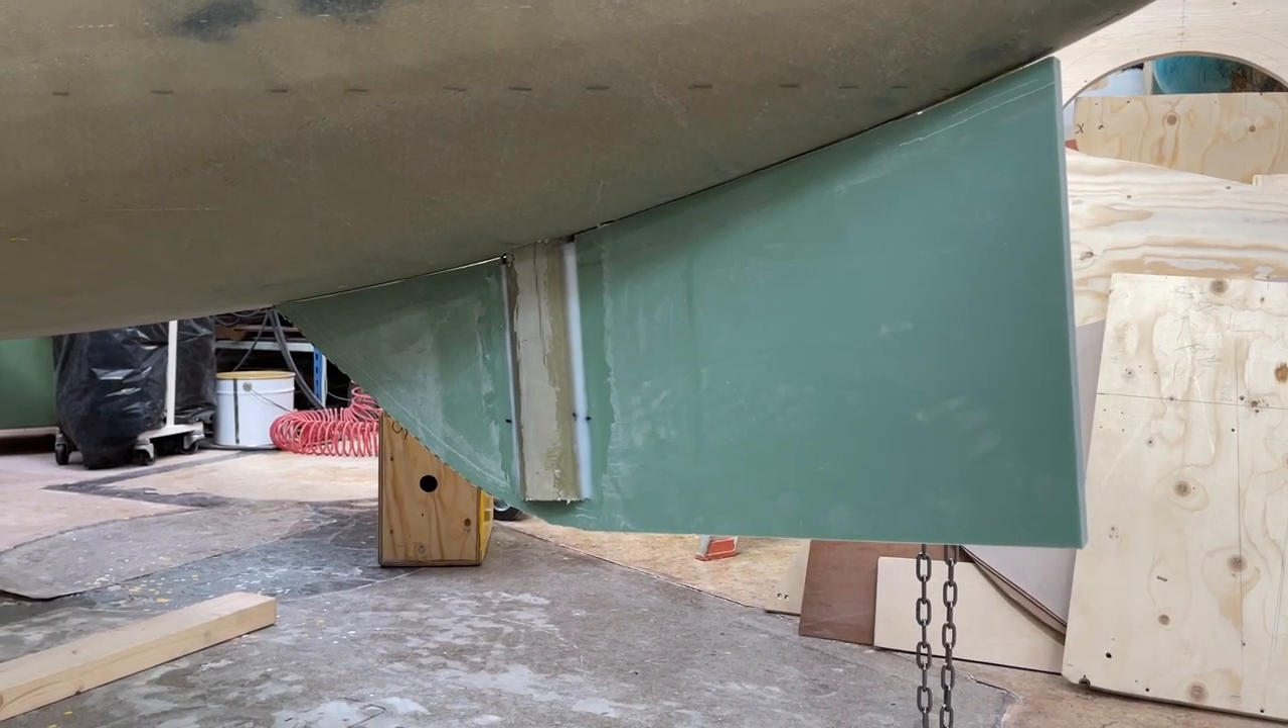Hello friends now it's Sunday and the rudder blade is attached to the axis and it seems to be pretty good.